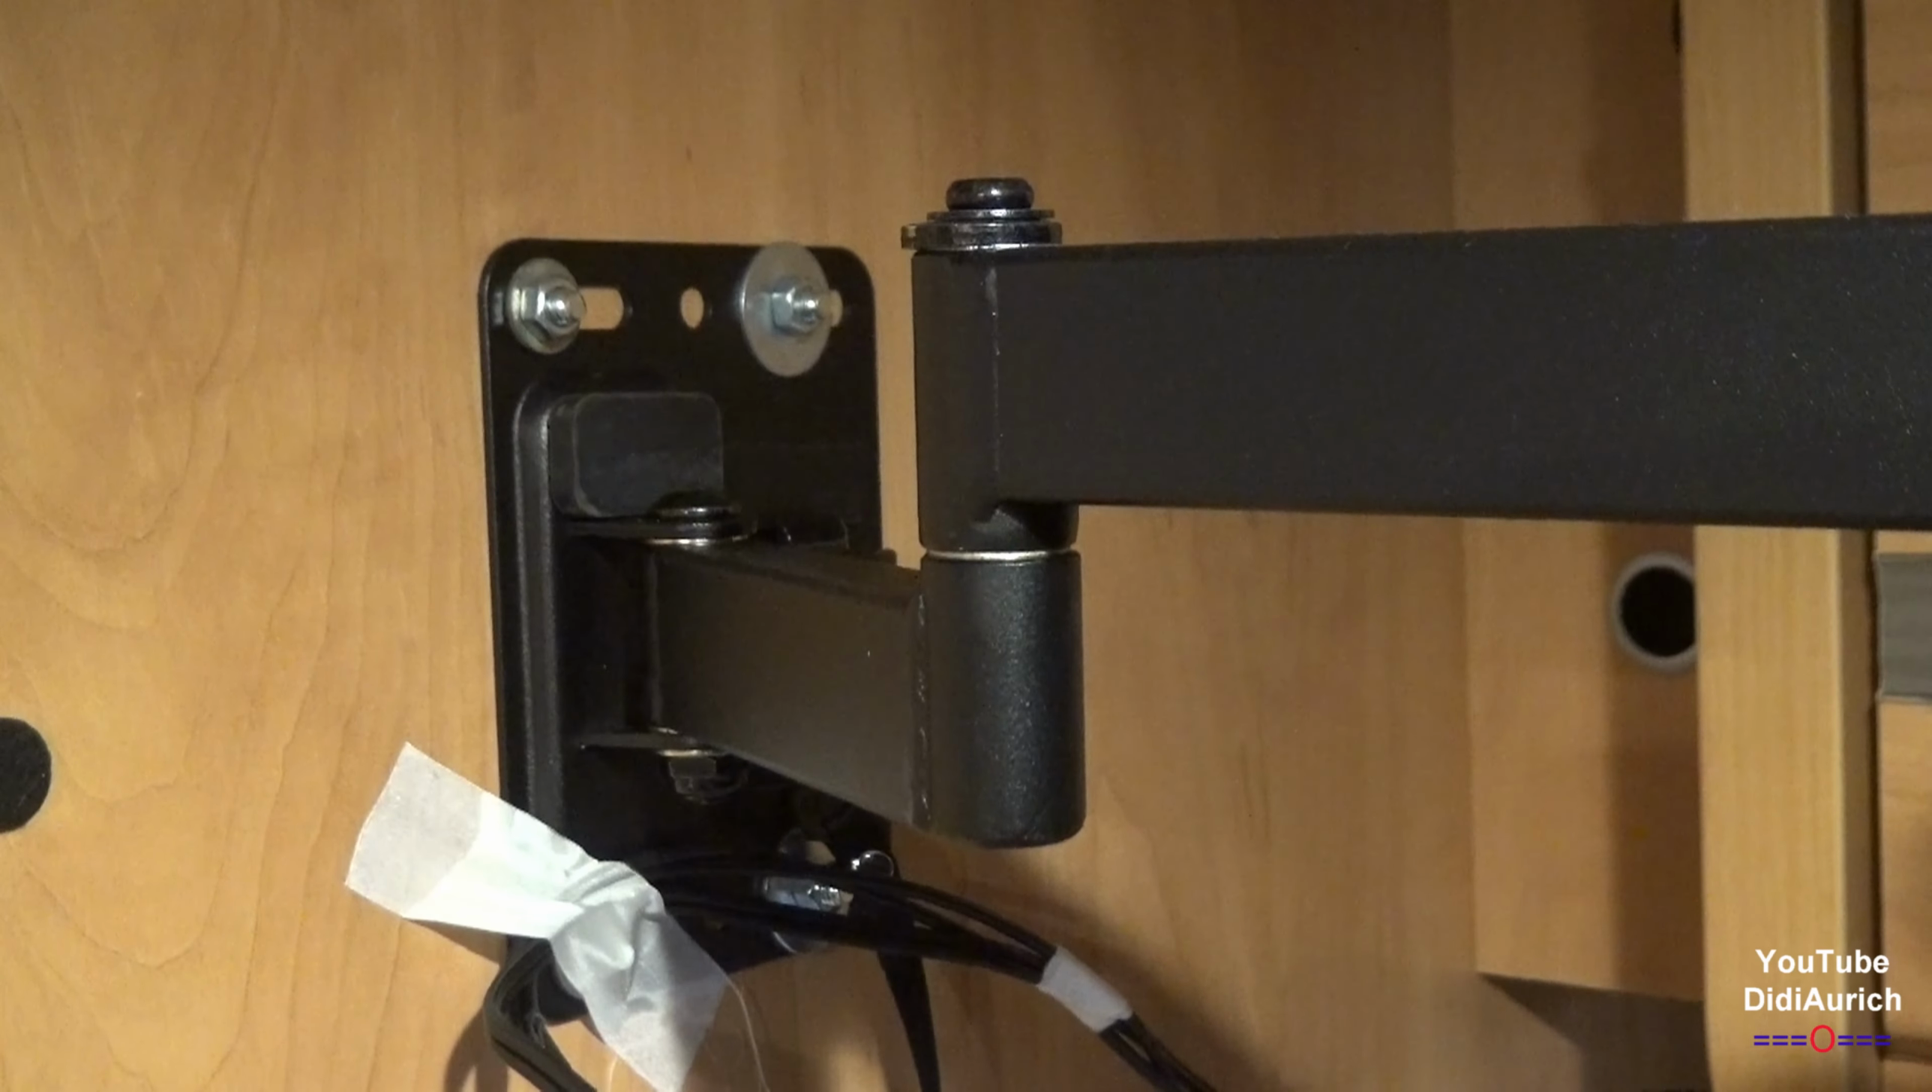Hier können wir jetzt die halterung sehen die ich angebracht habe.